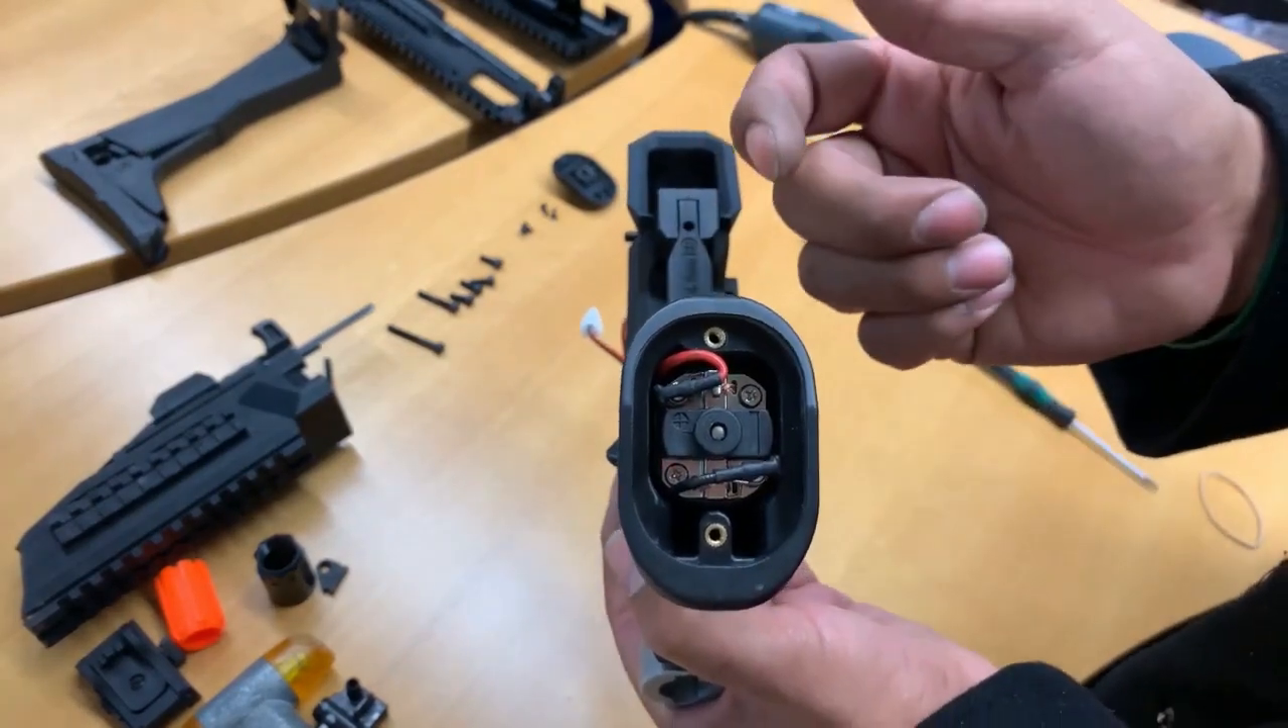So, now we have the motor exposed.